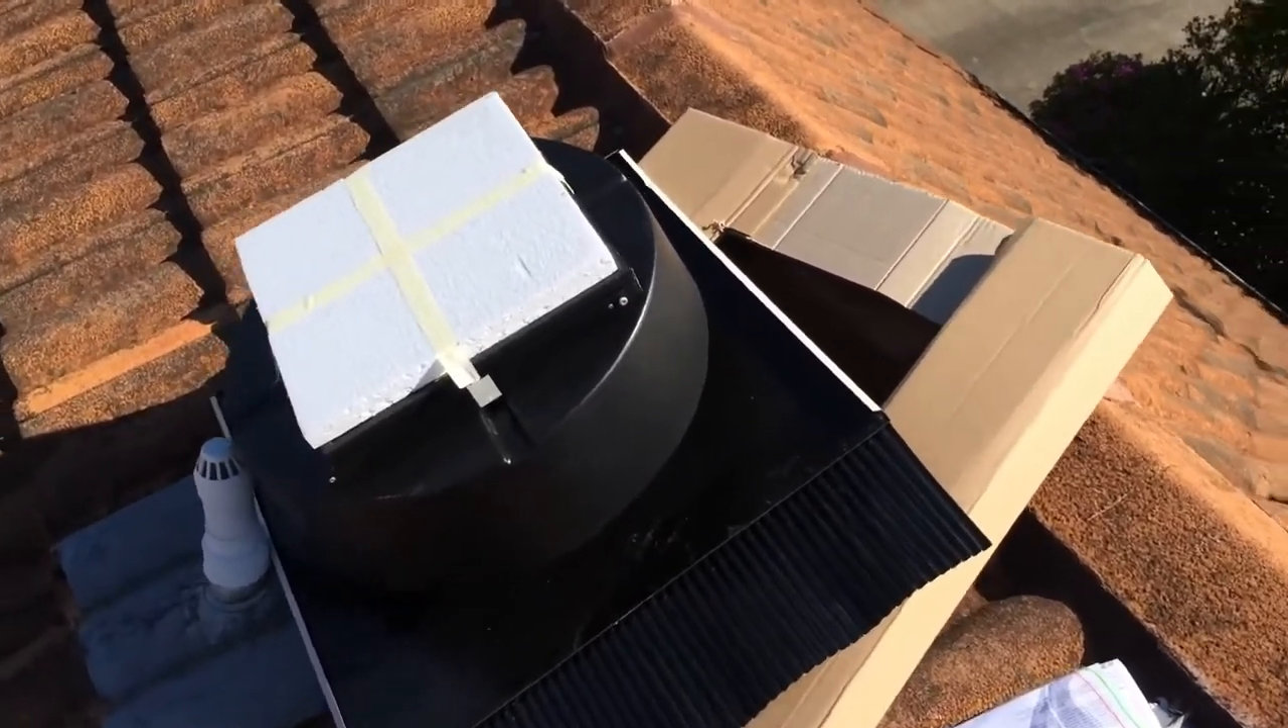I haven't taken the solar panel cover off yet so it doesn't start up the motor.